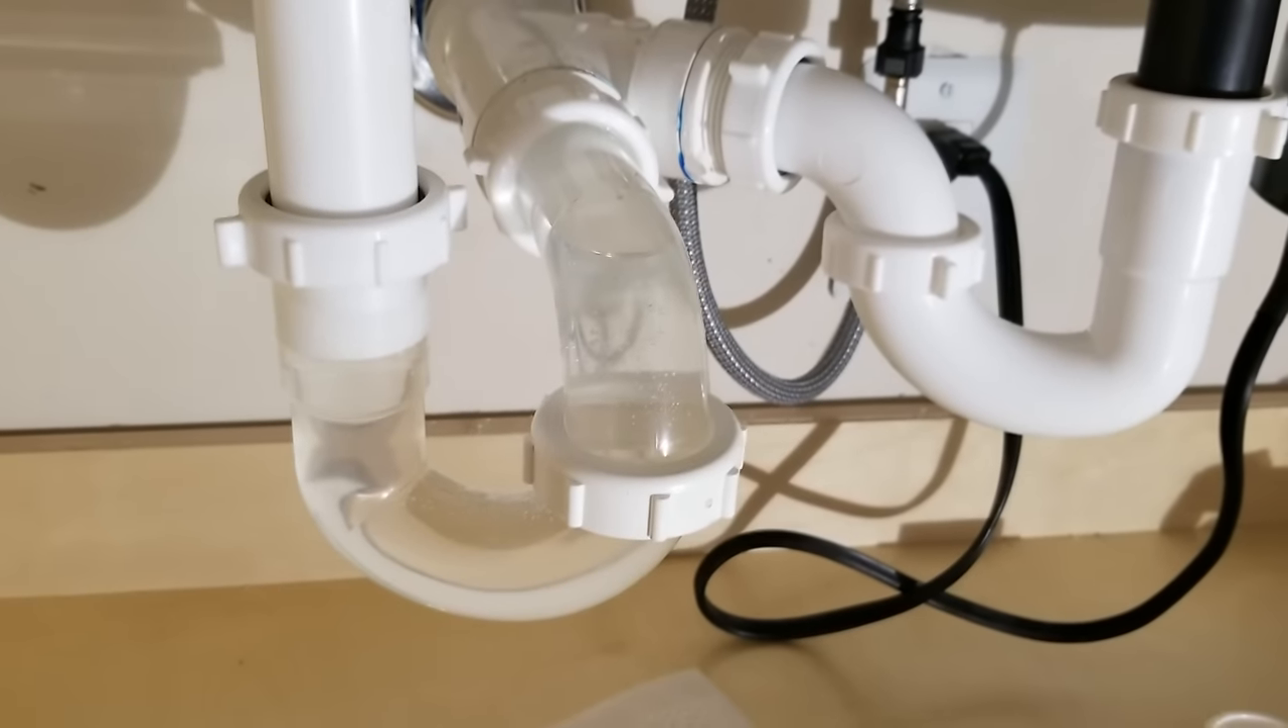We have a P-trap in place here.